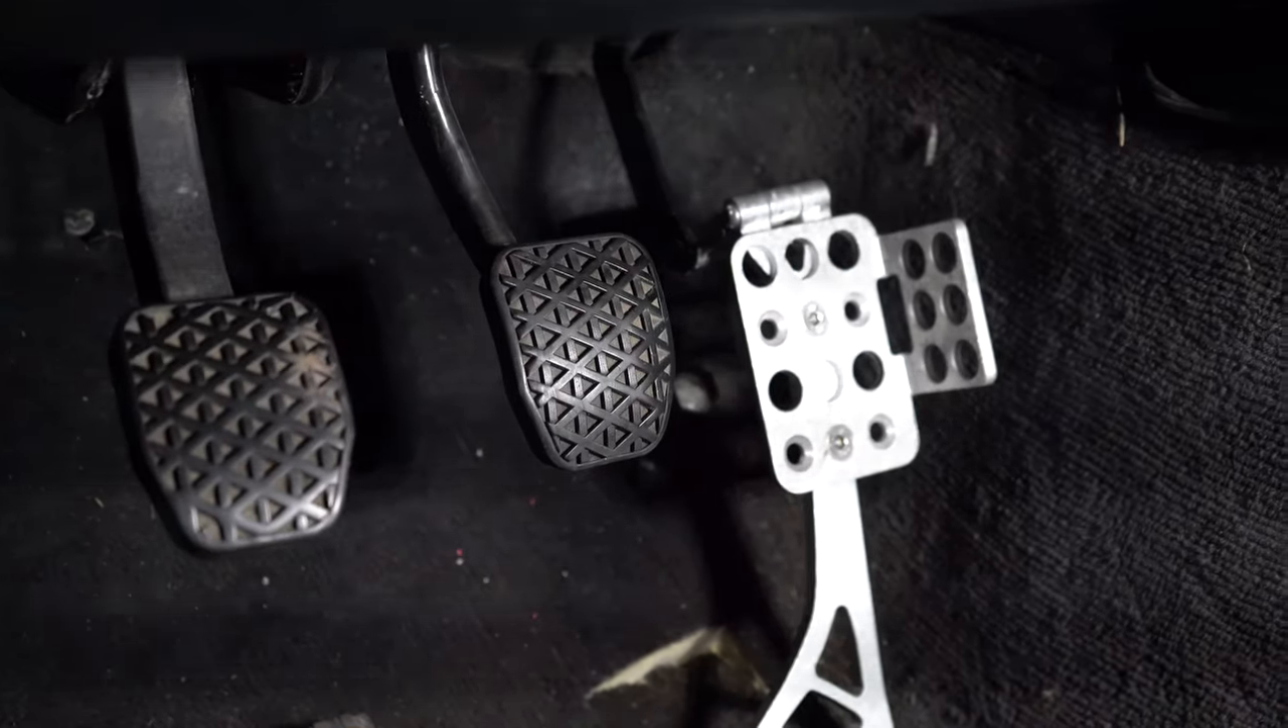So that's the gas pedal all installed.